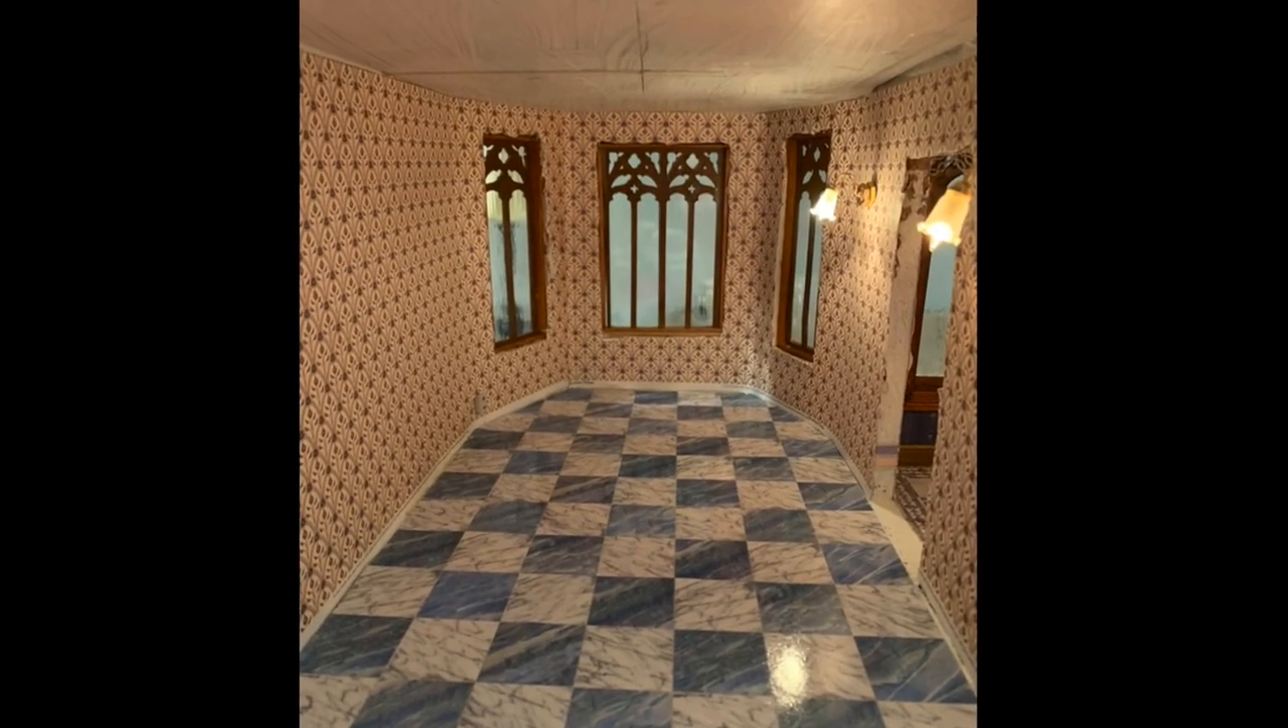The wallpaper was finished and a faux marble floor was put down.